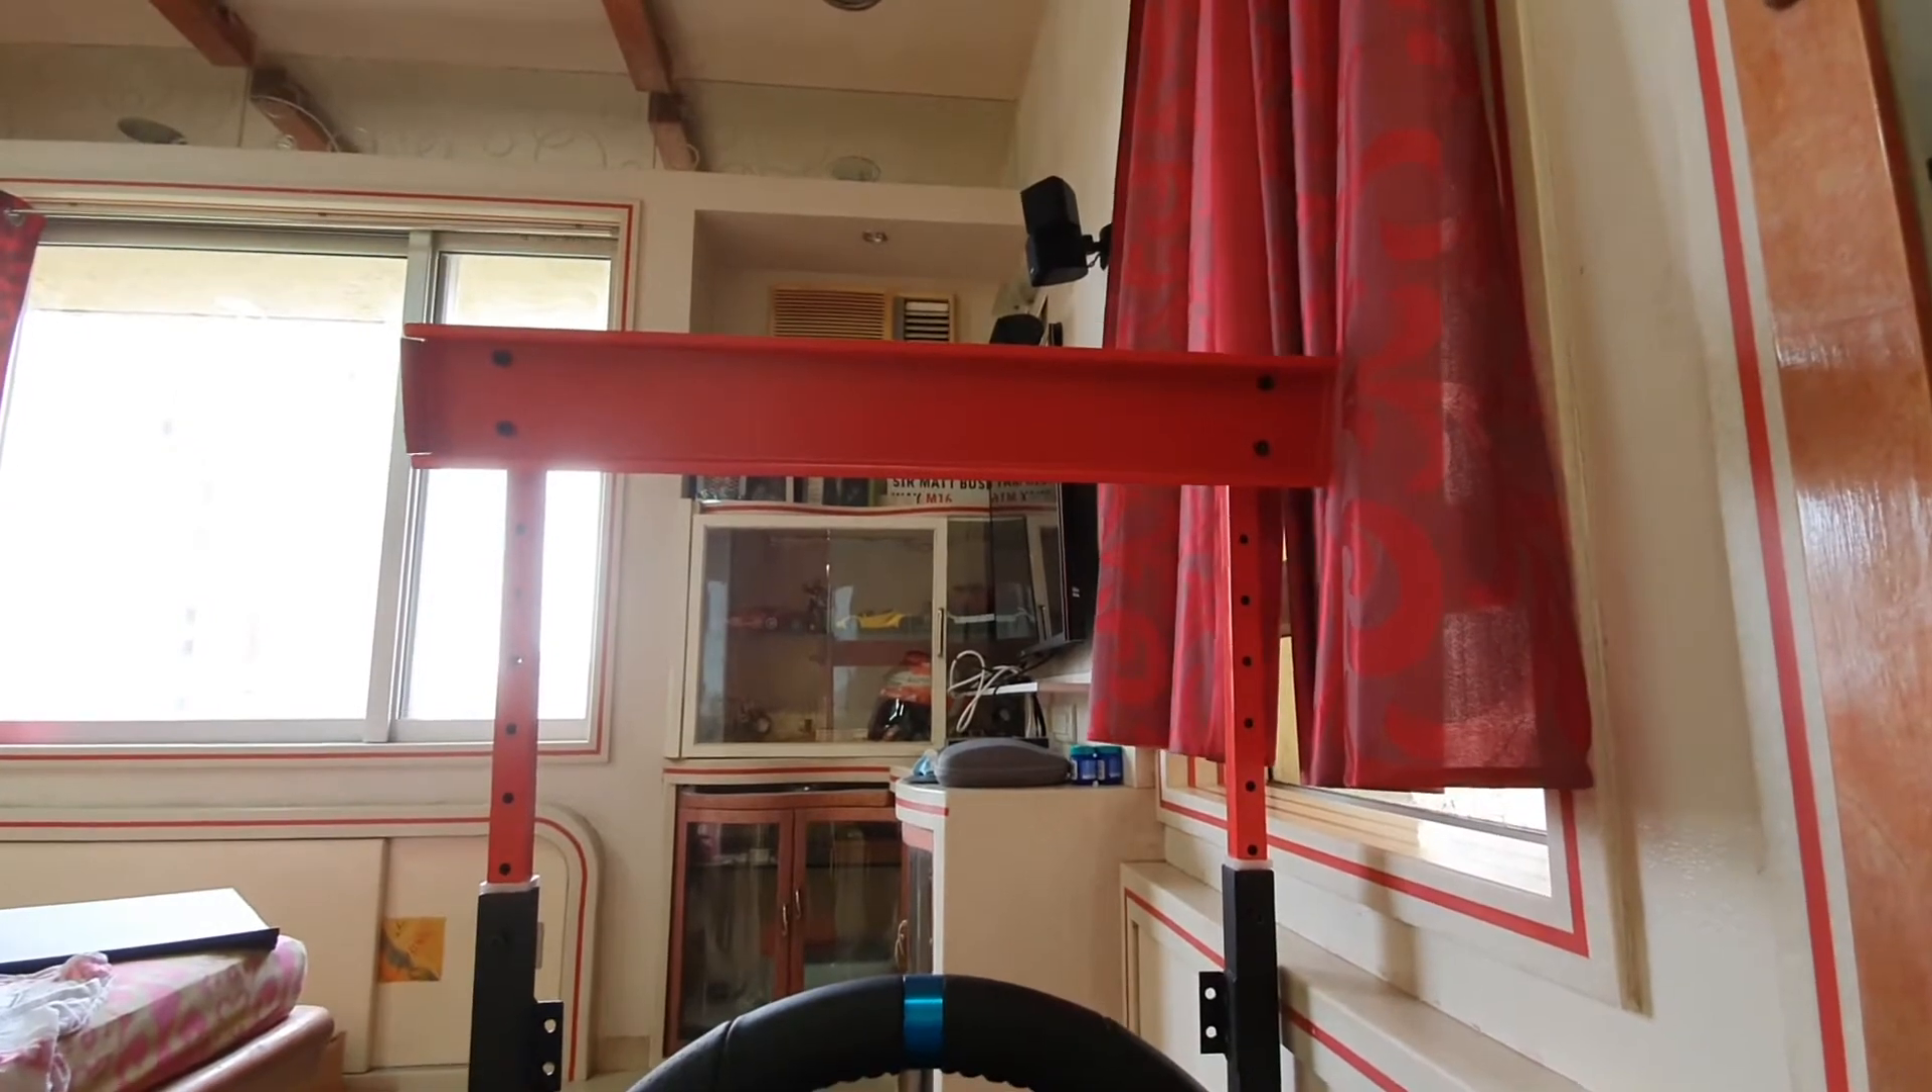Right welcome to part 6 of the setup video and as you can see I have mounted the holder frame onto the TV rig arms and this is the view that I'm going to have from my racing cockpit.